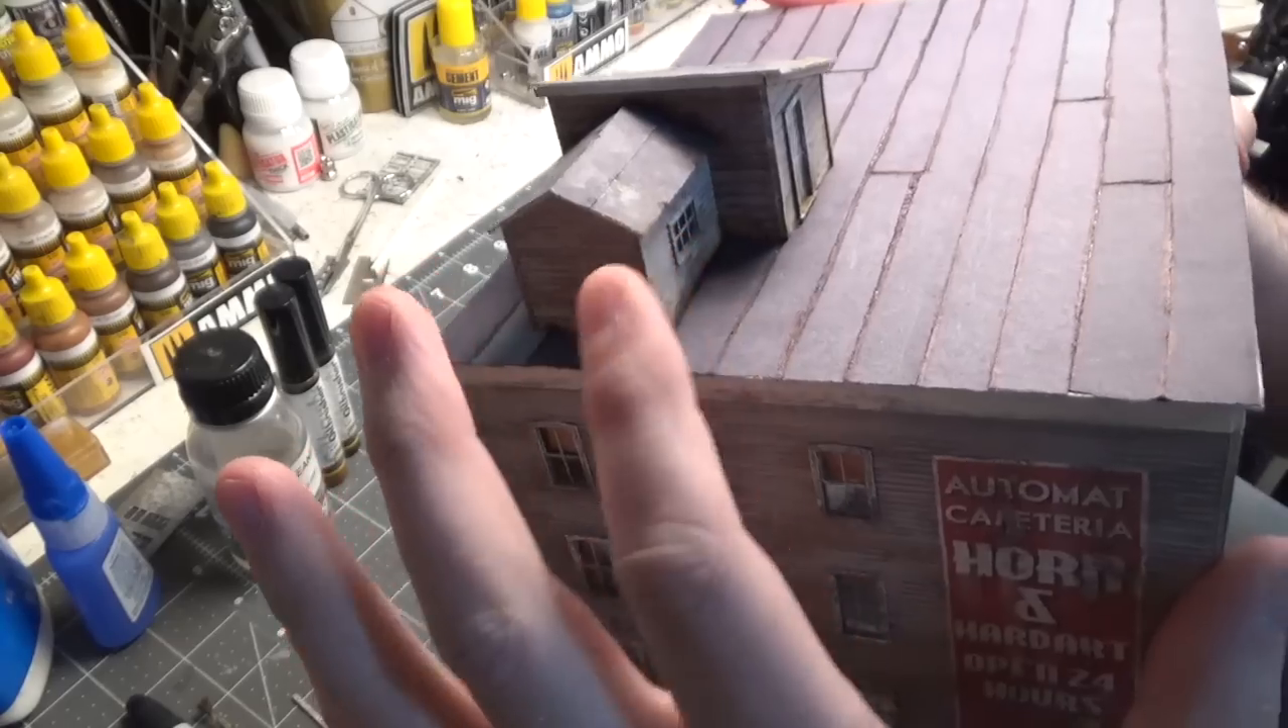Okay, so I finished the tar paper on the roof and then I also finished the little structures.